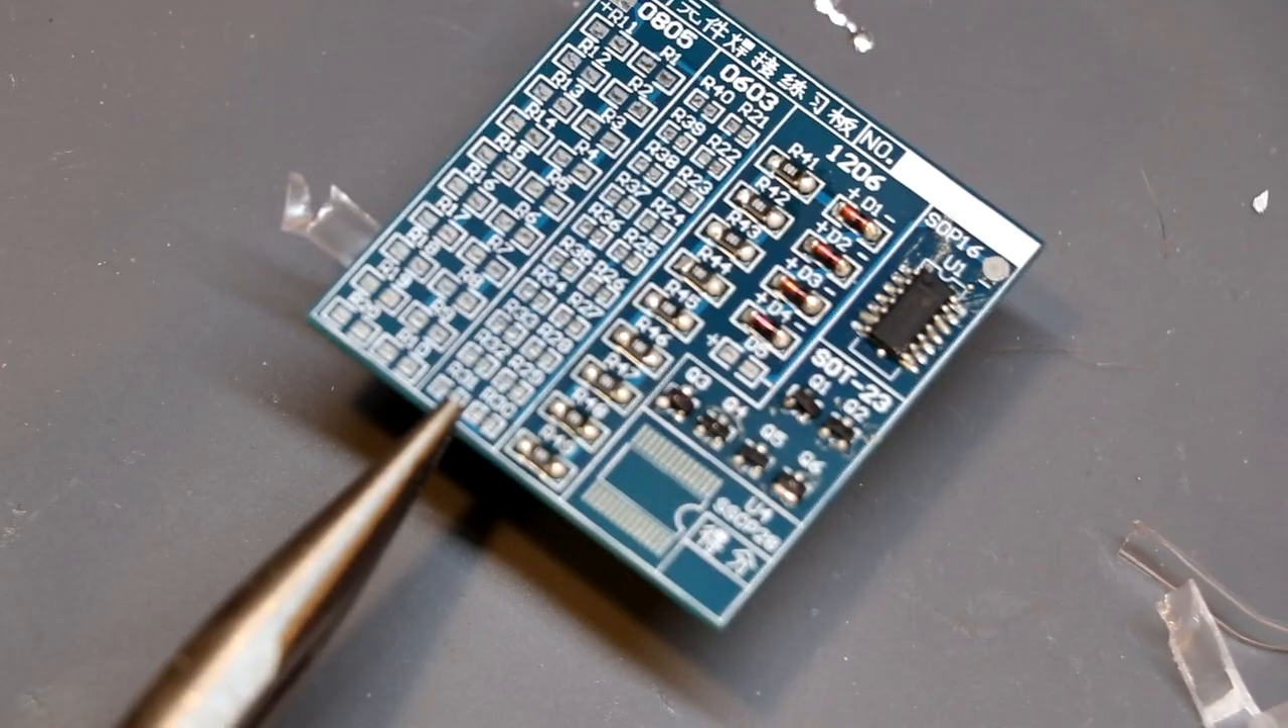We can actually see that these components they have actually soldered themselves onto the board now the soldering doesn't look perfect but it doesn't look totally awful and even the back of the board doesn't seem to be burnt.